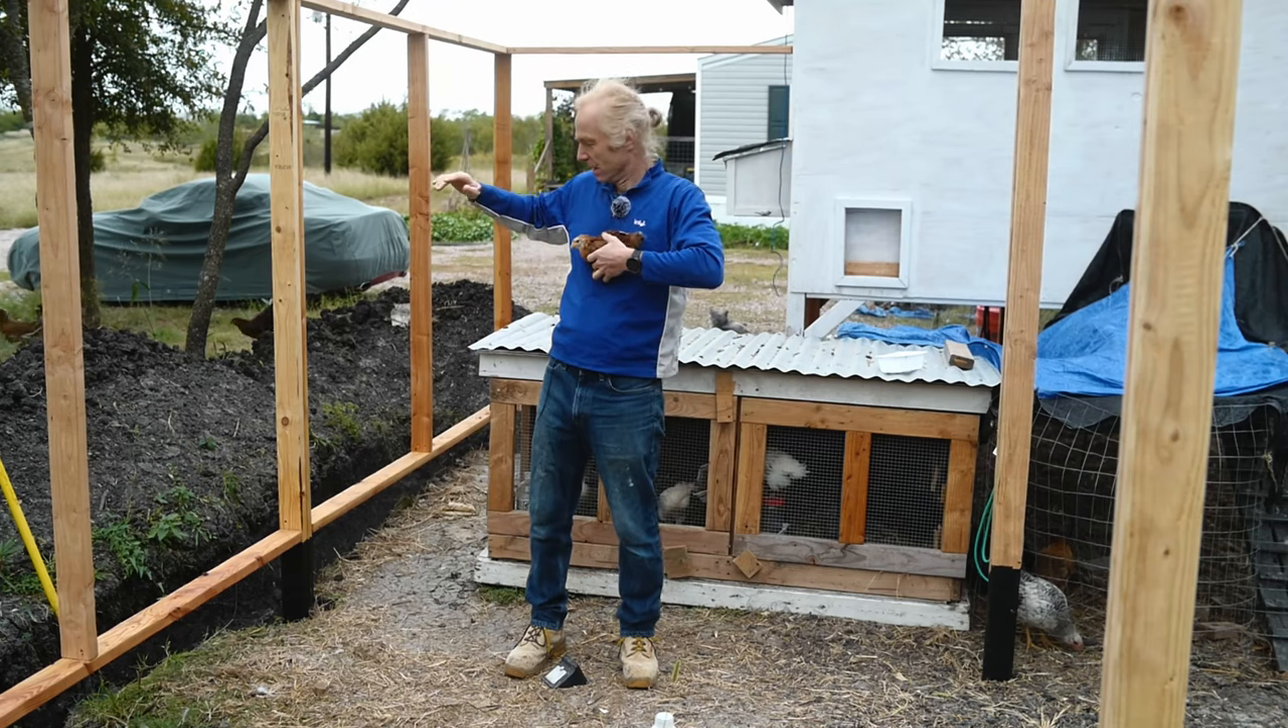I've got the support beams up.